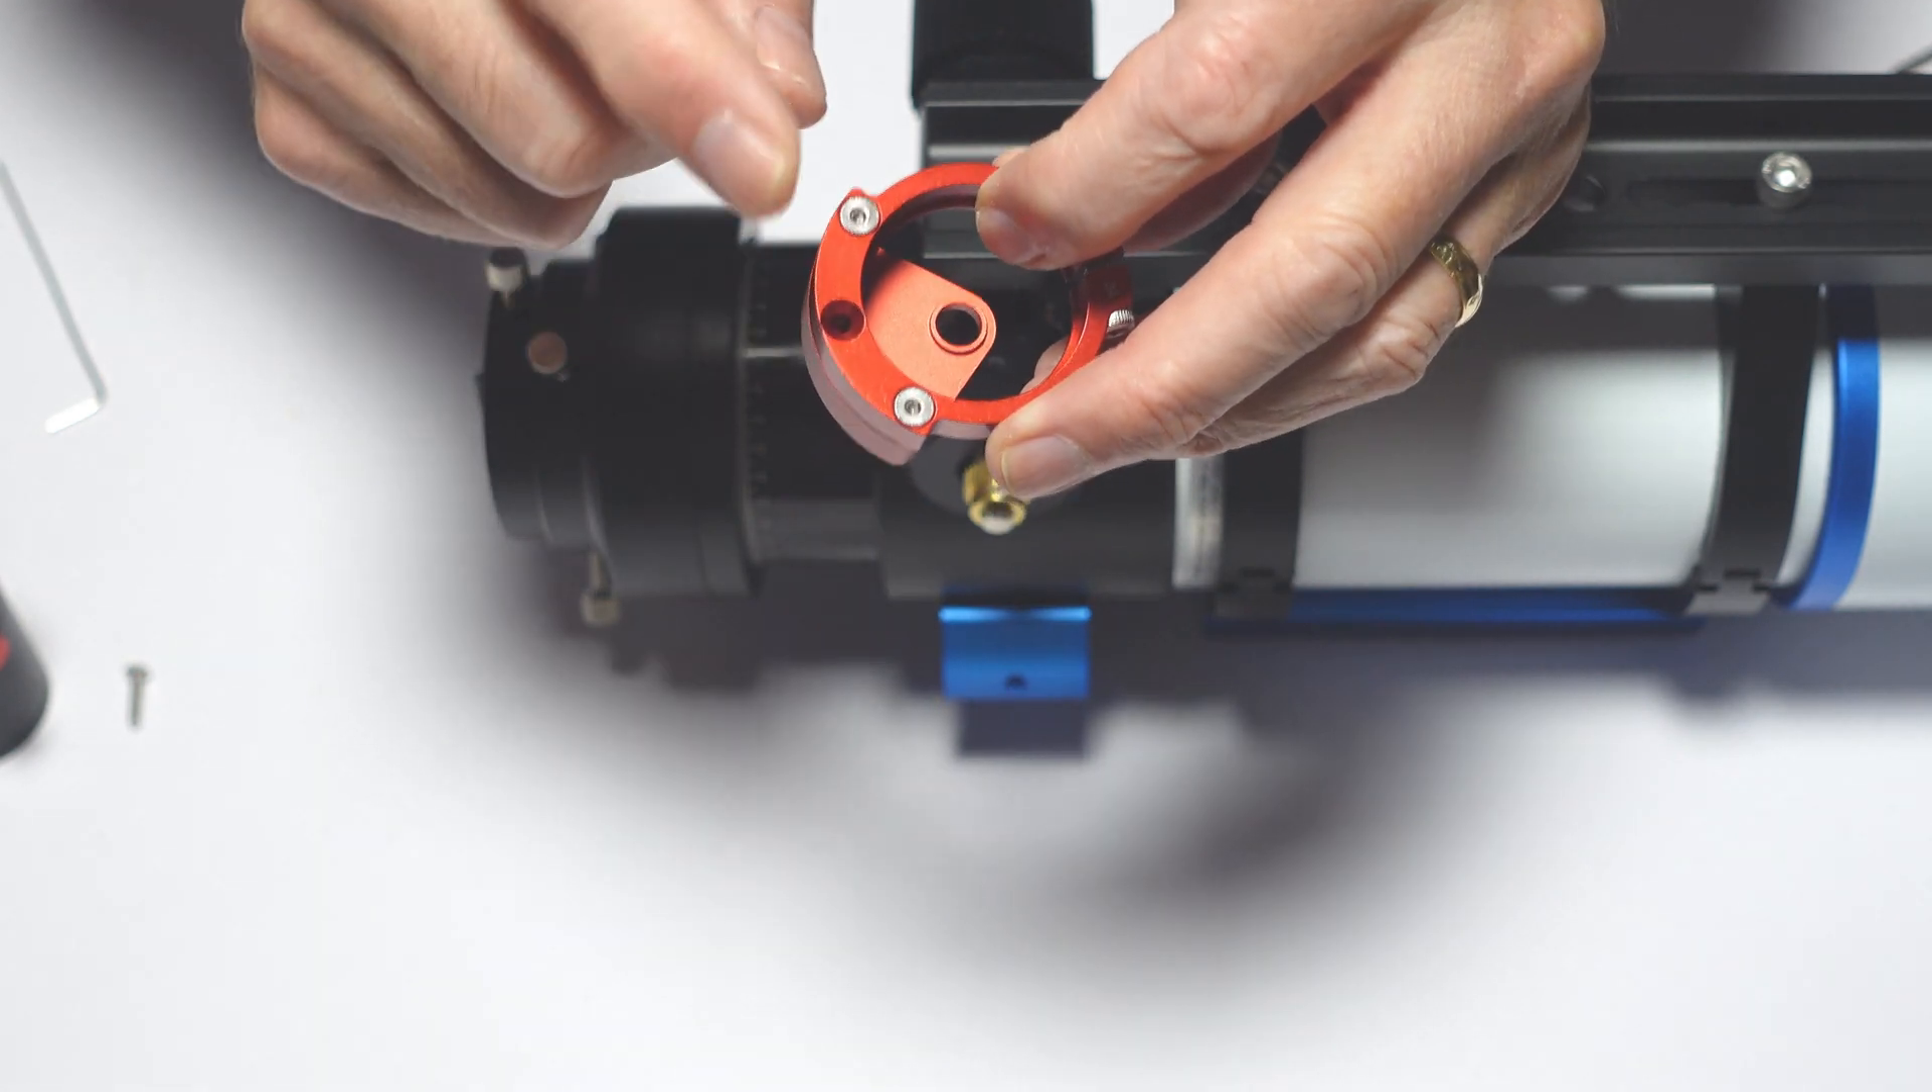Just I've just put two screws in now just to show you.